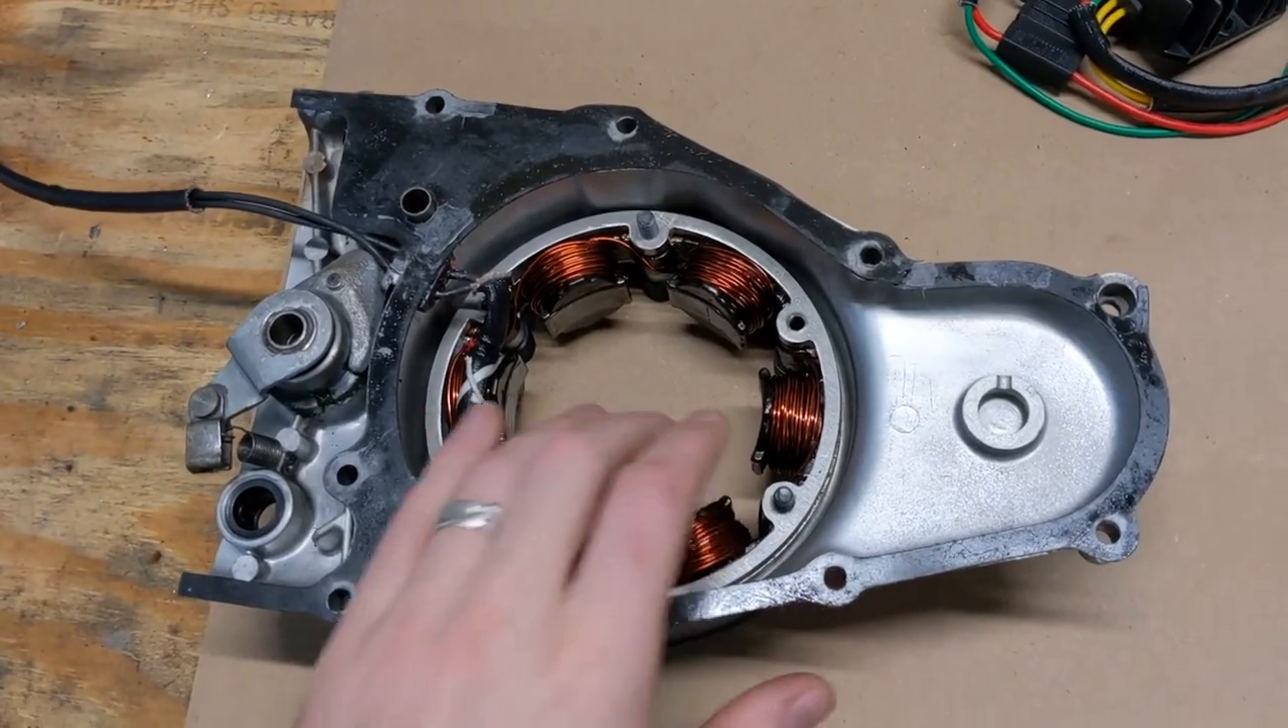So as you can see here, I already have the stator installed in the case.